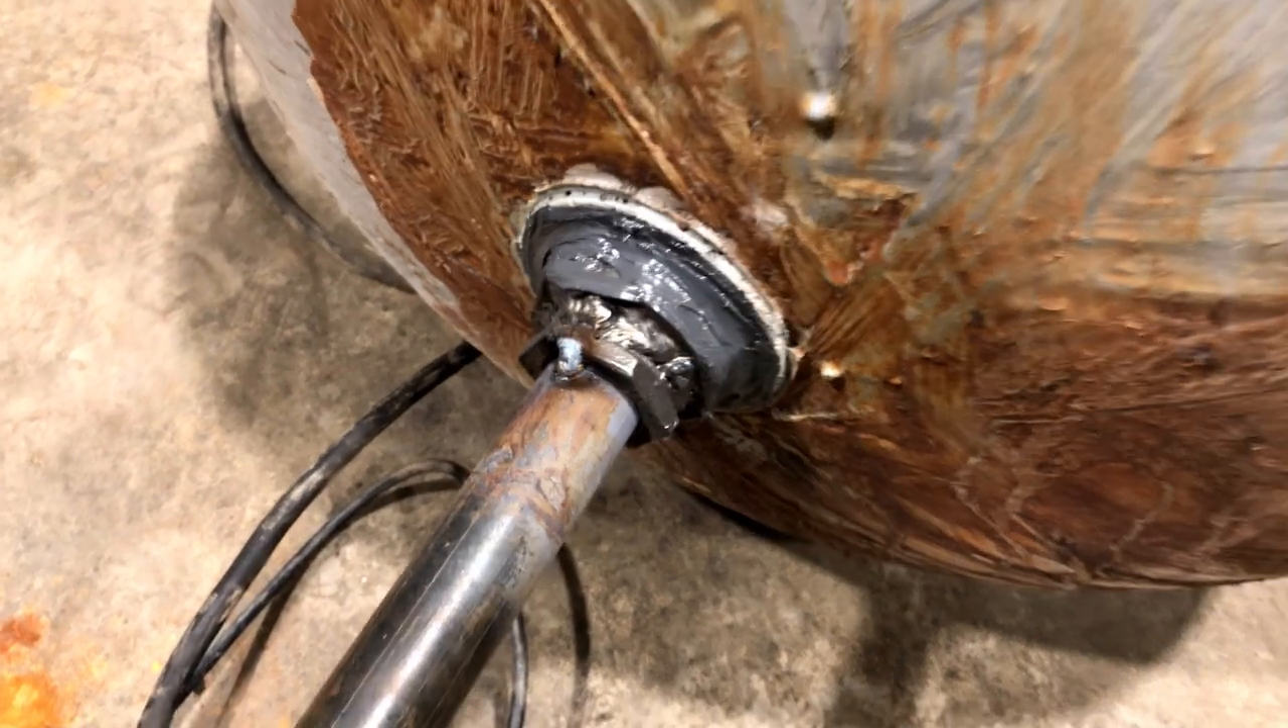So we got a nice fat tack on there. That should hold the axle in place so it doesn't accidentally get bumped and moved.